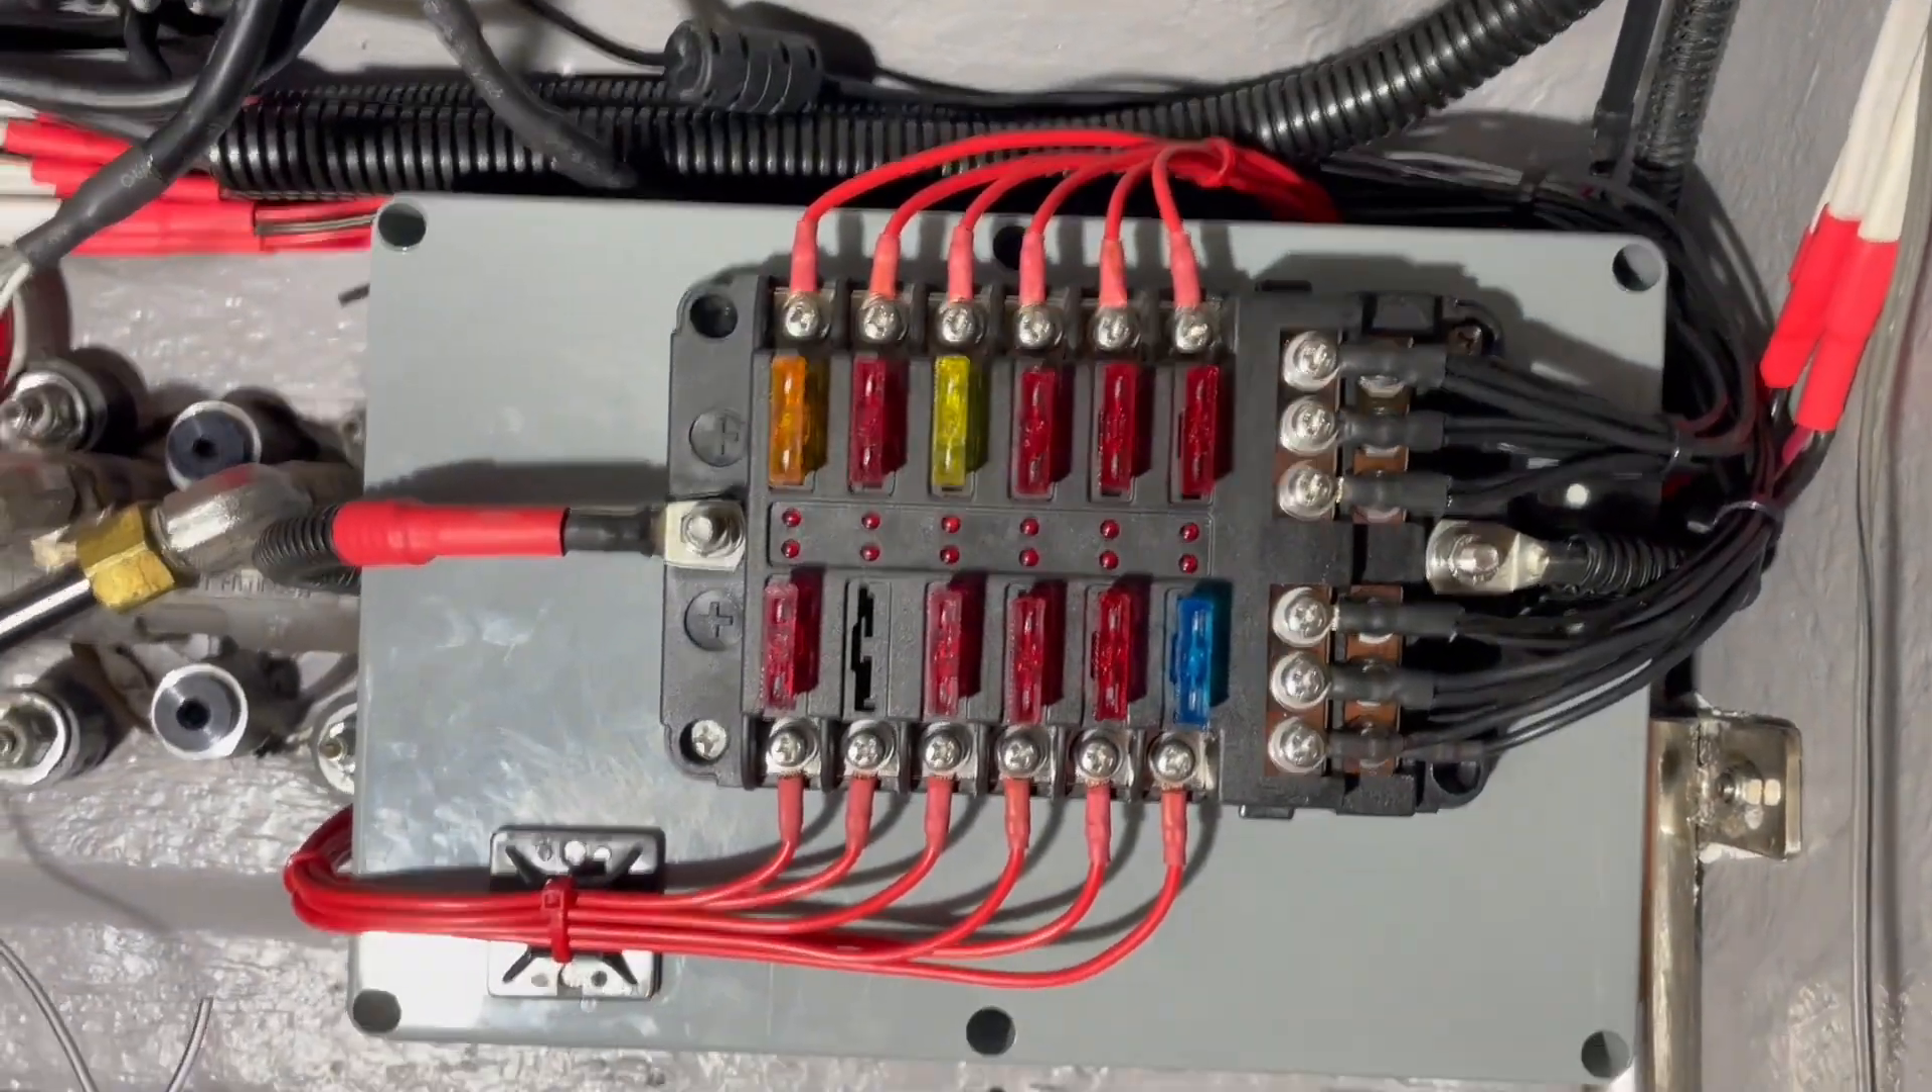That's the fuse box and all the wiring done in behind there all tucked away all zip tied up.